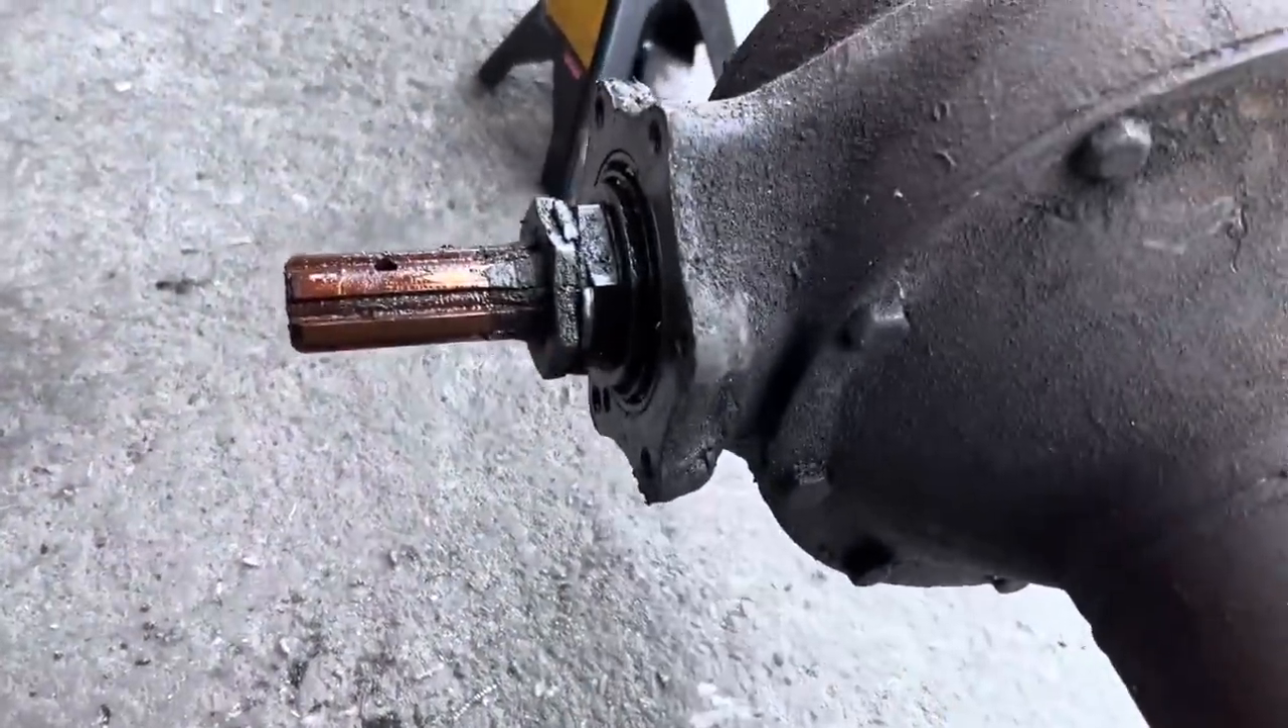Jim's got our drive shaft off.